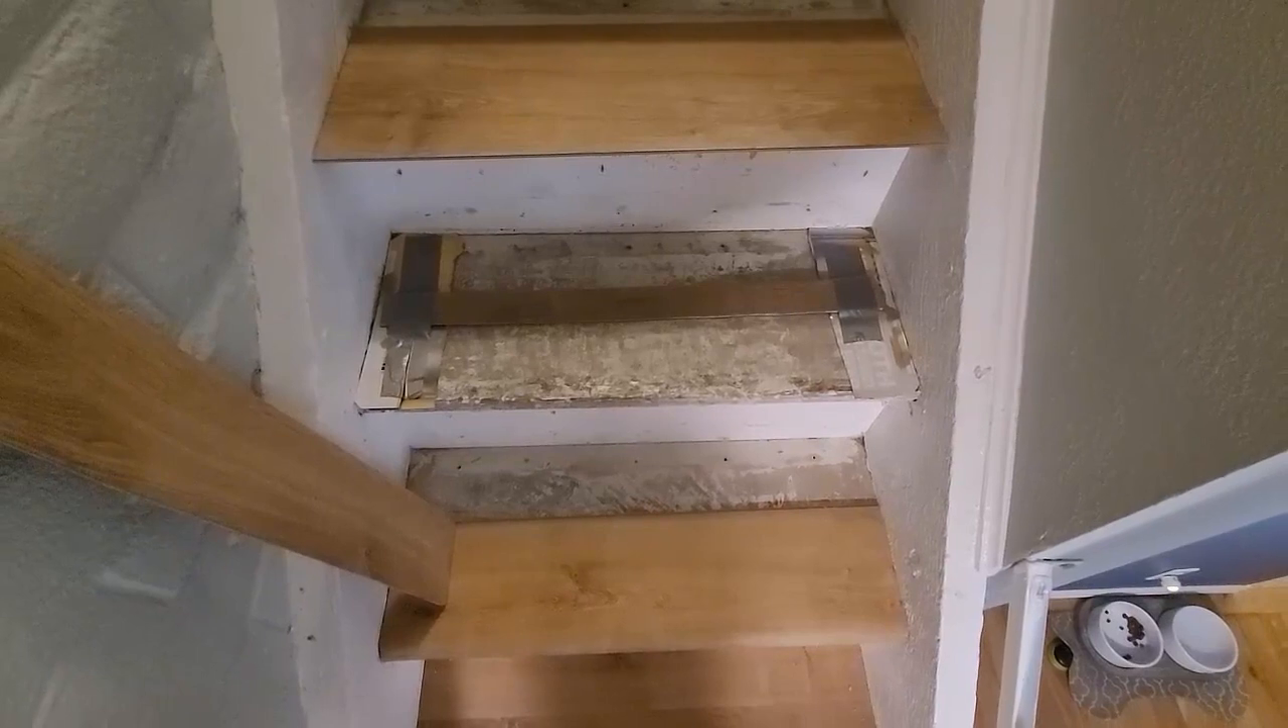I haven't installed any of the the risers yet.